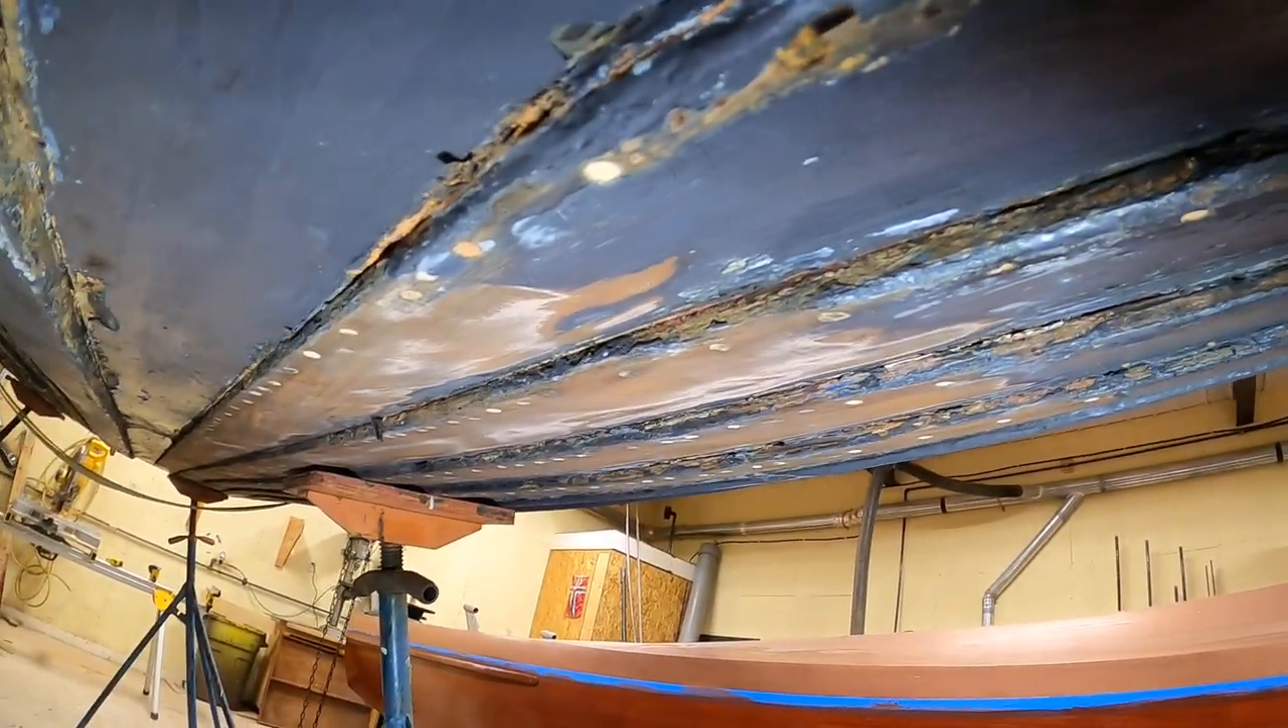And you can see, as I pan down, we have open seams all along.